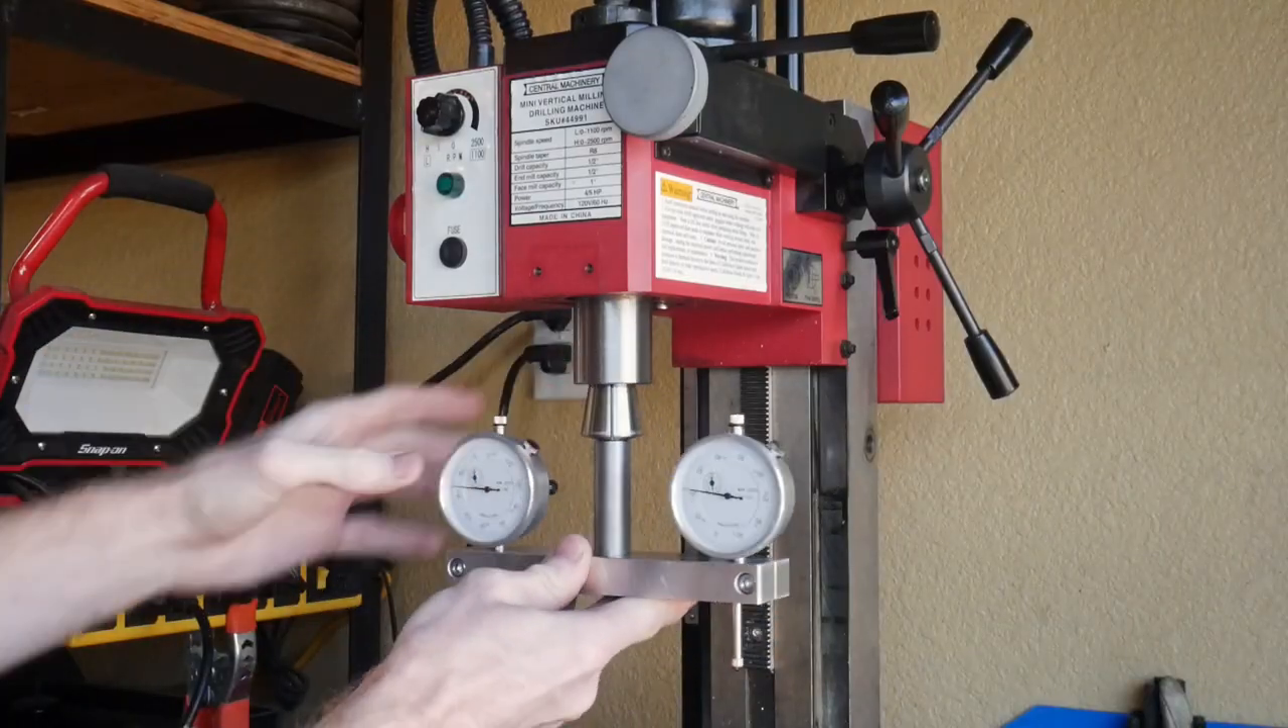So here is the final product with both dial indicators inserted.